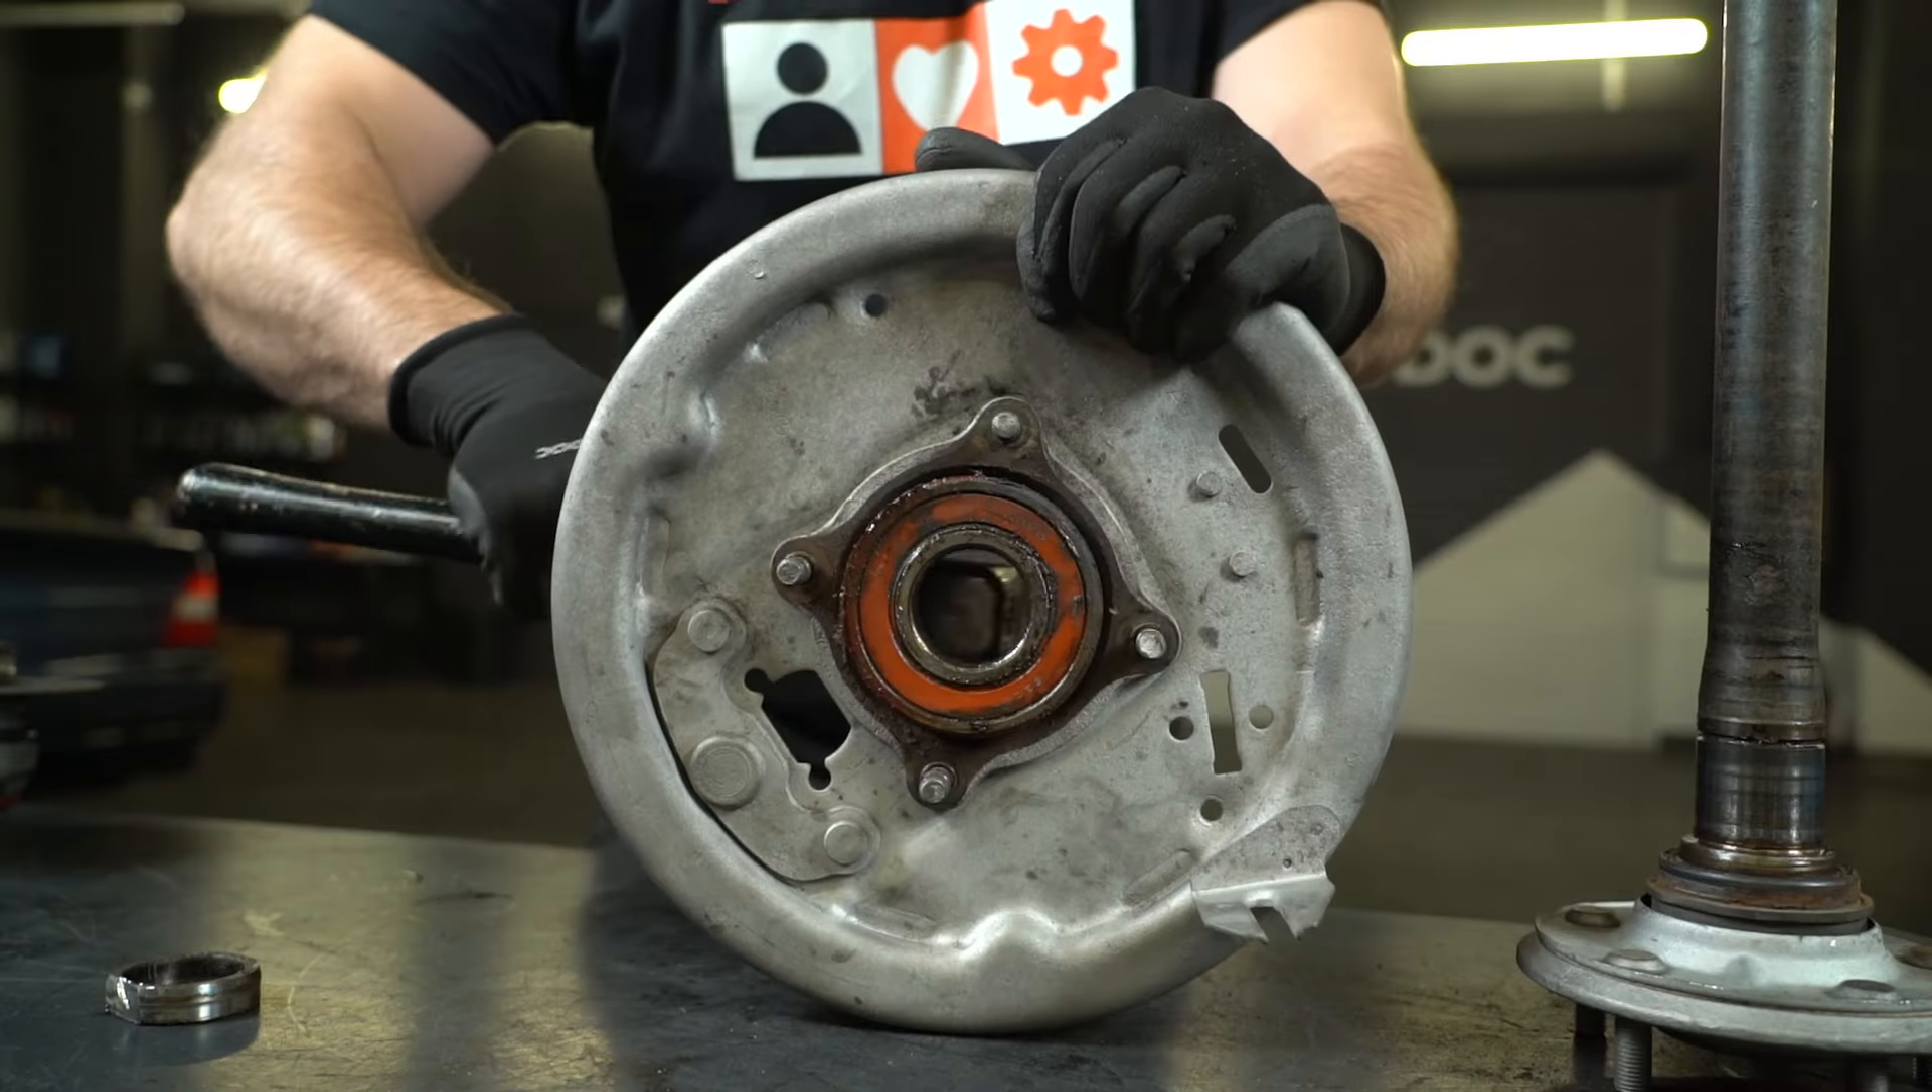All that's left is to knock the bearing out of its seat.